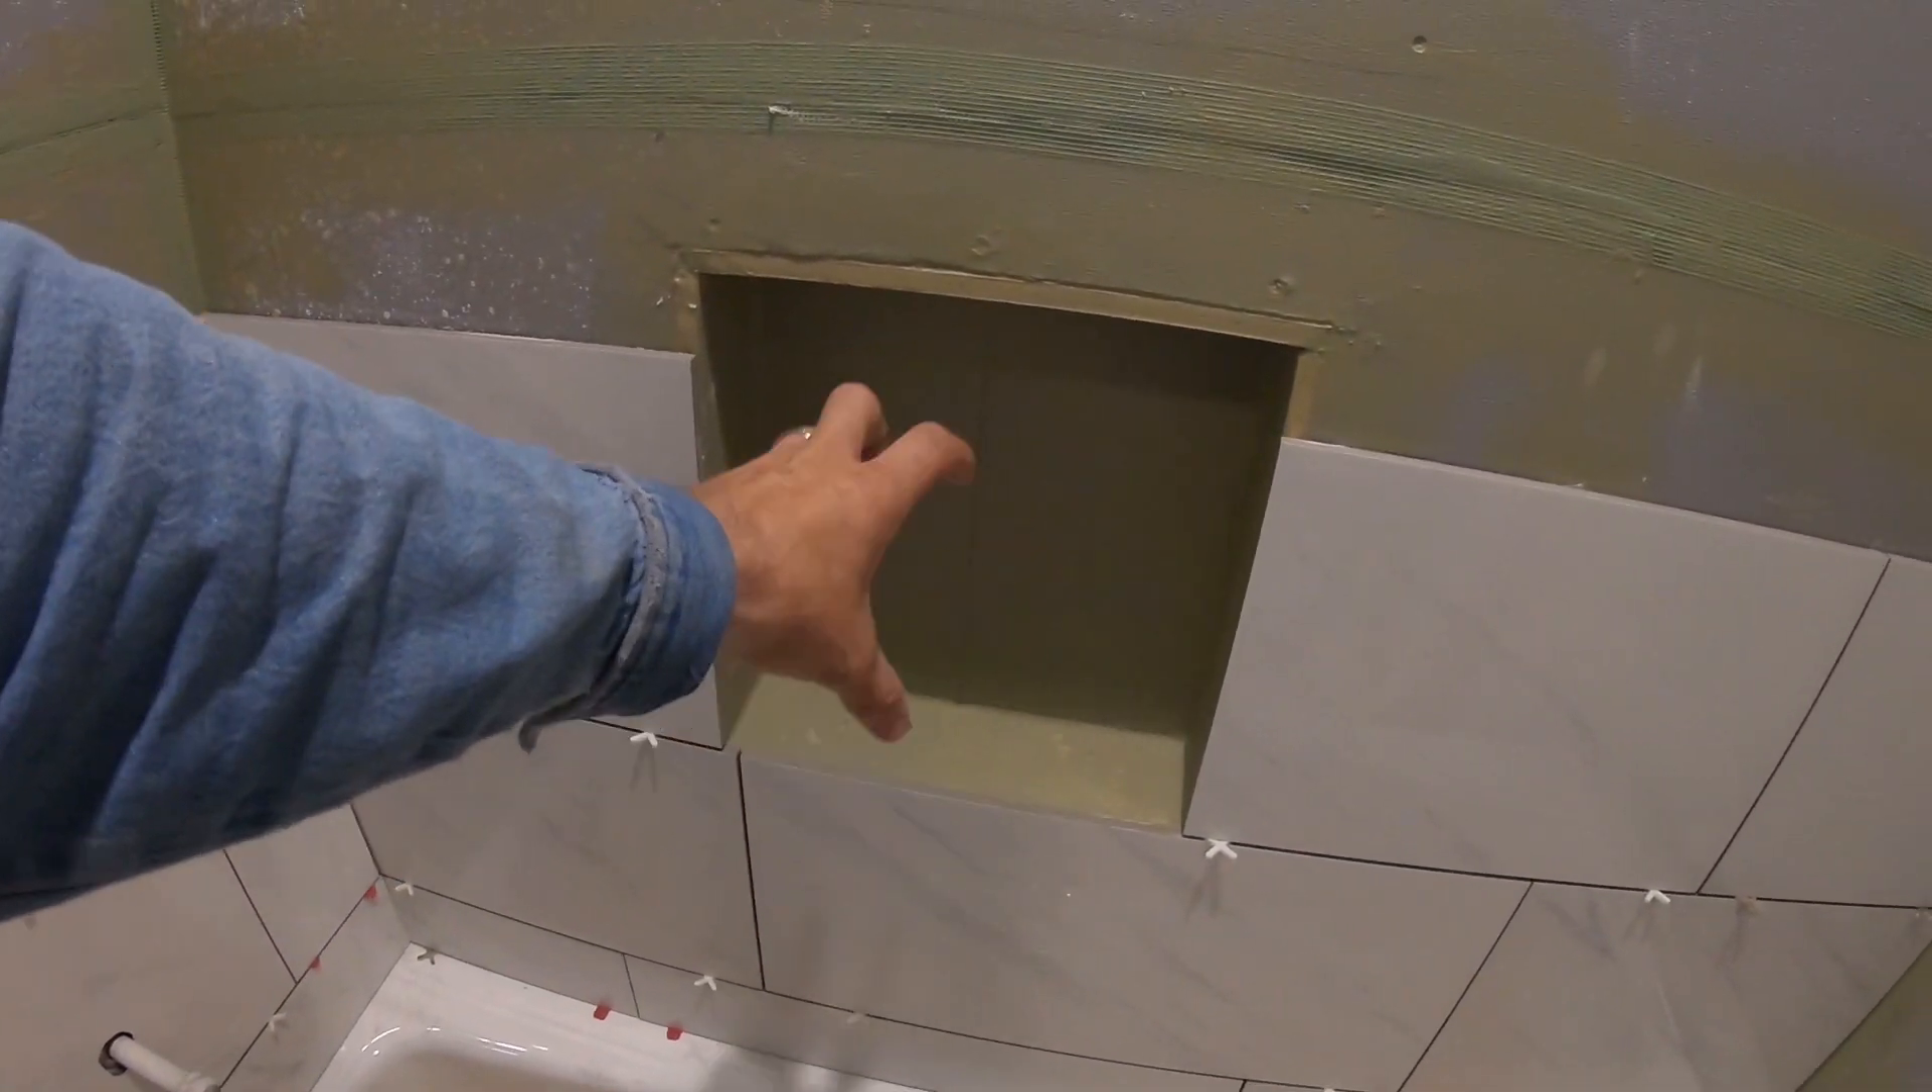Look what they got done so far man this is looking good he even put a little soap alcove.